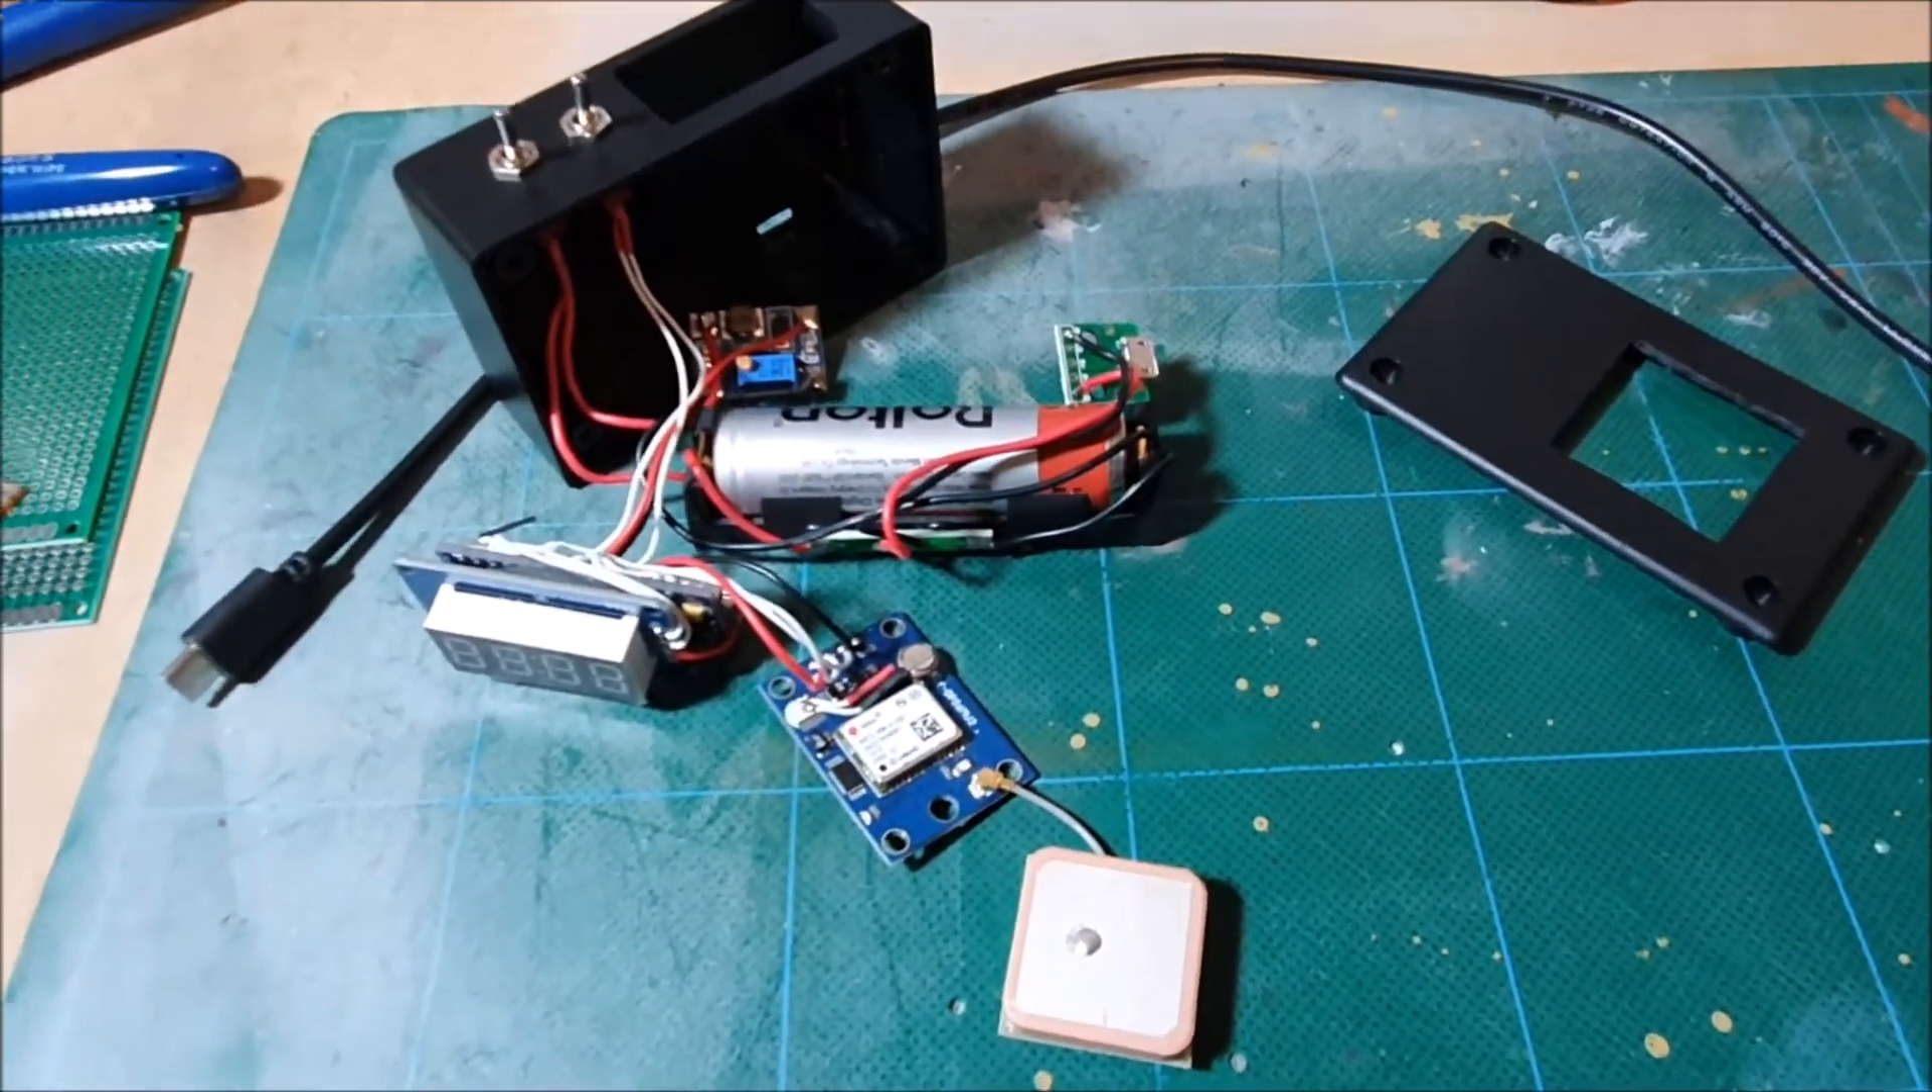I haven't actually finished this GPS unit yet but this is what it looks like in pieces just so we can see what's actually inside there.